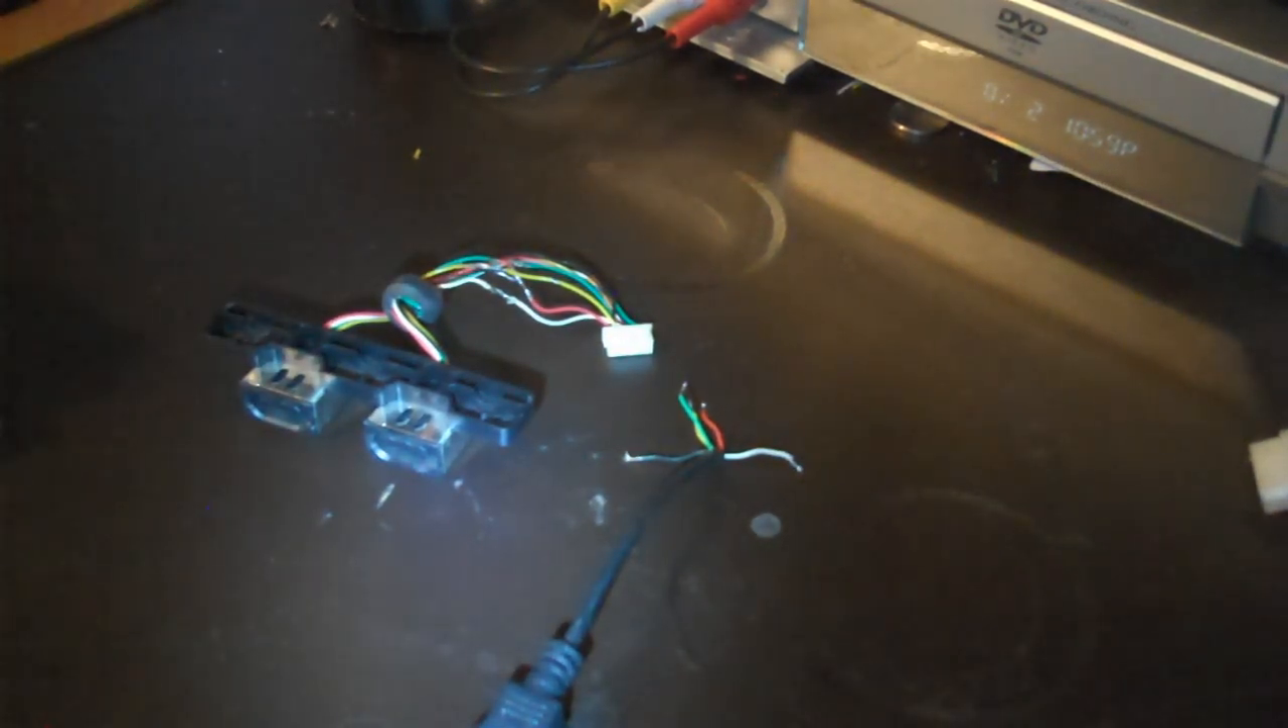So basically I already took my Xbox original apart and I pulled out the controller port.